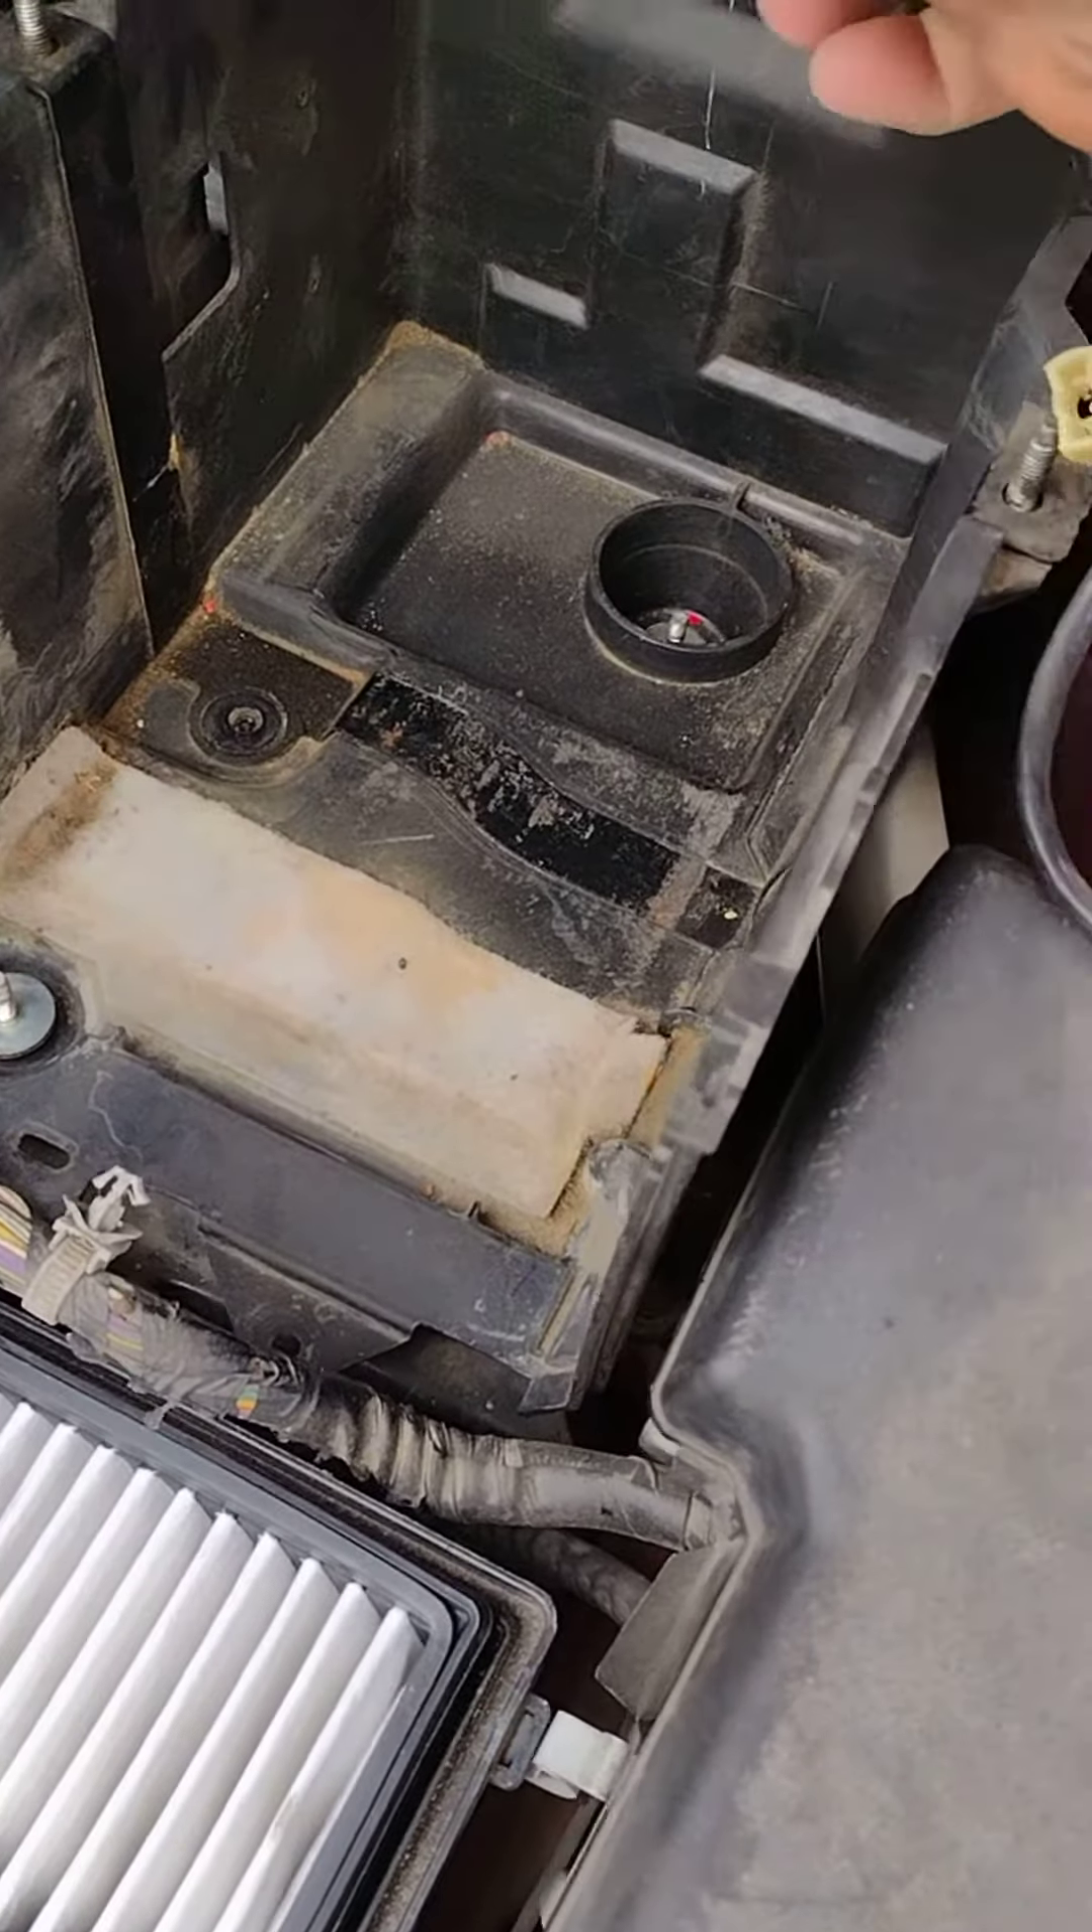Then you'll lift the battery out which I've already done because I took this apart previously to get the TCM out.